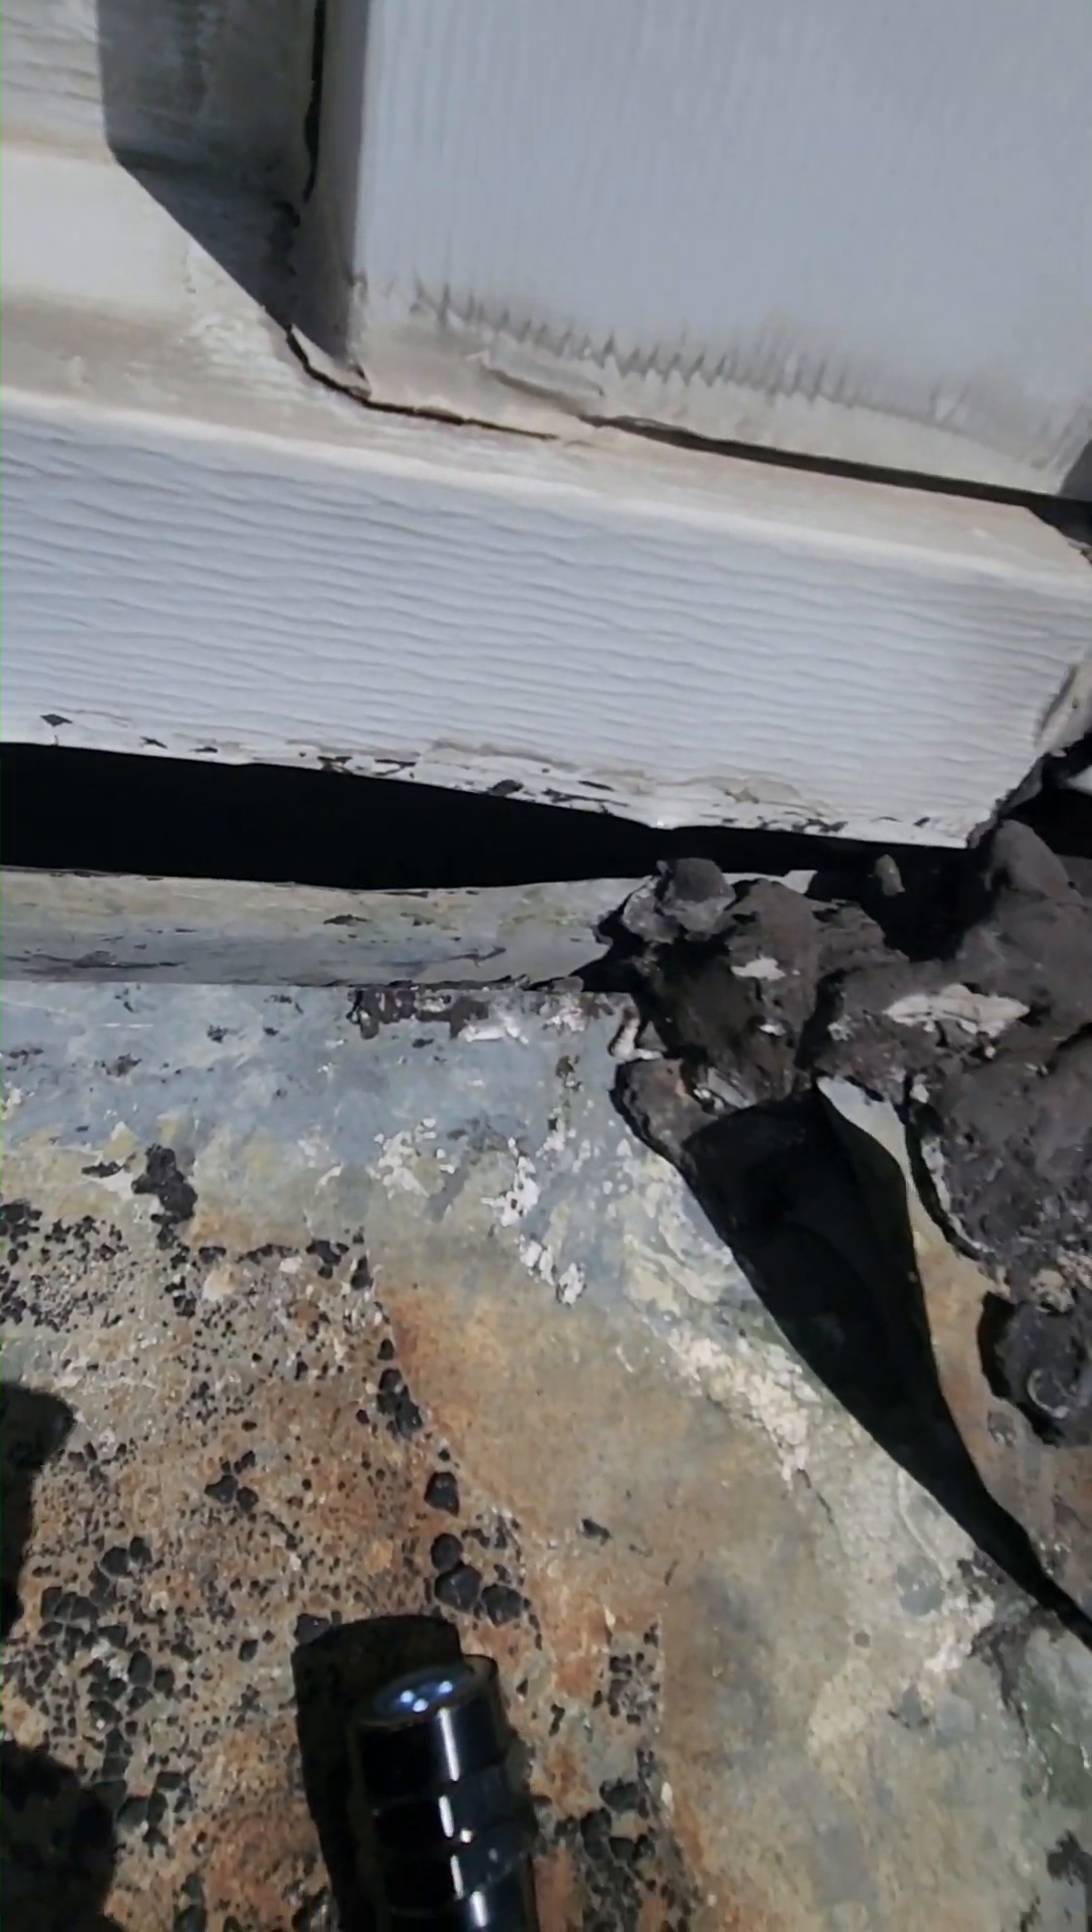This is that gap between the roof of the porch and the siding.